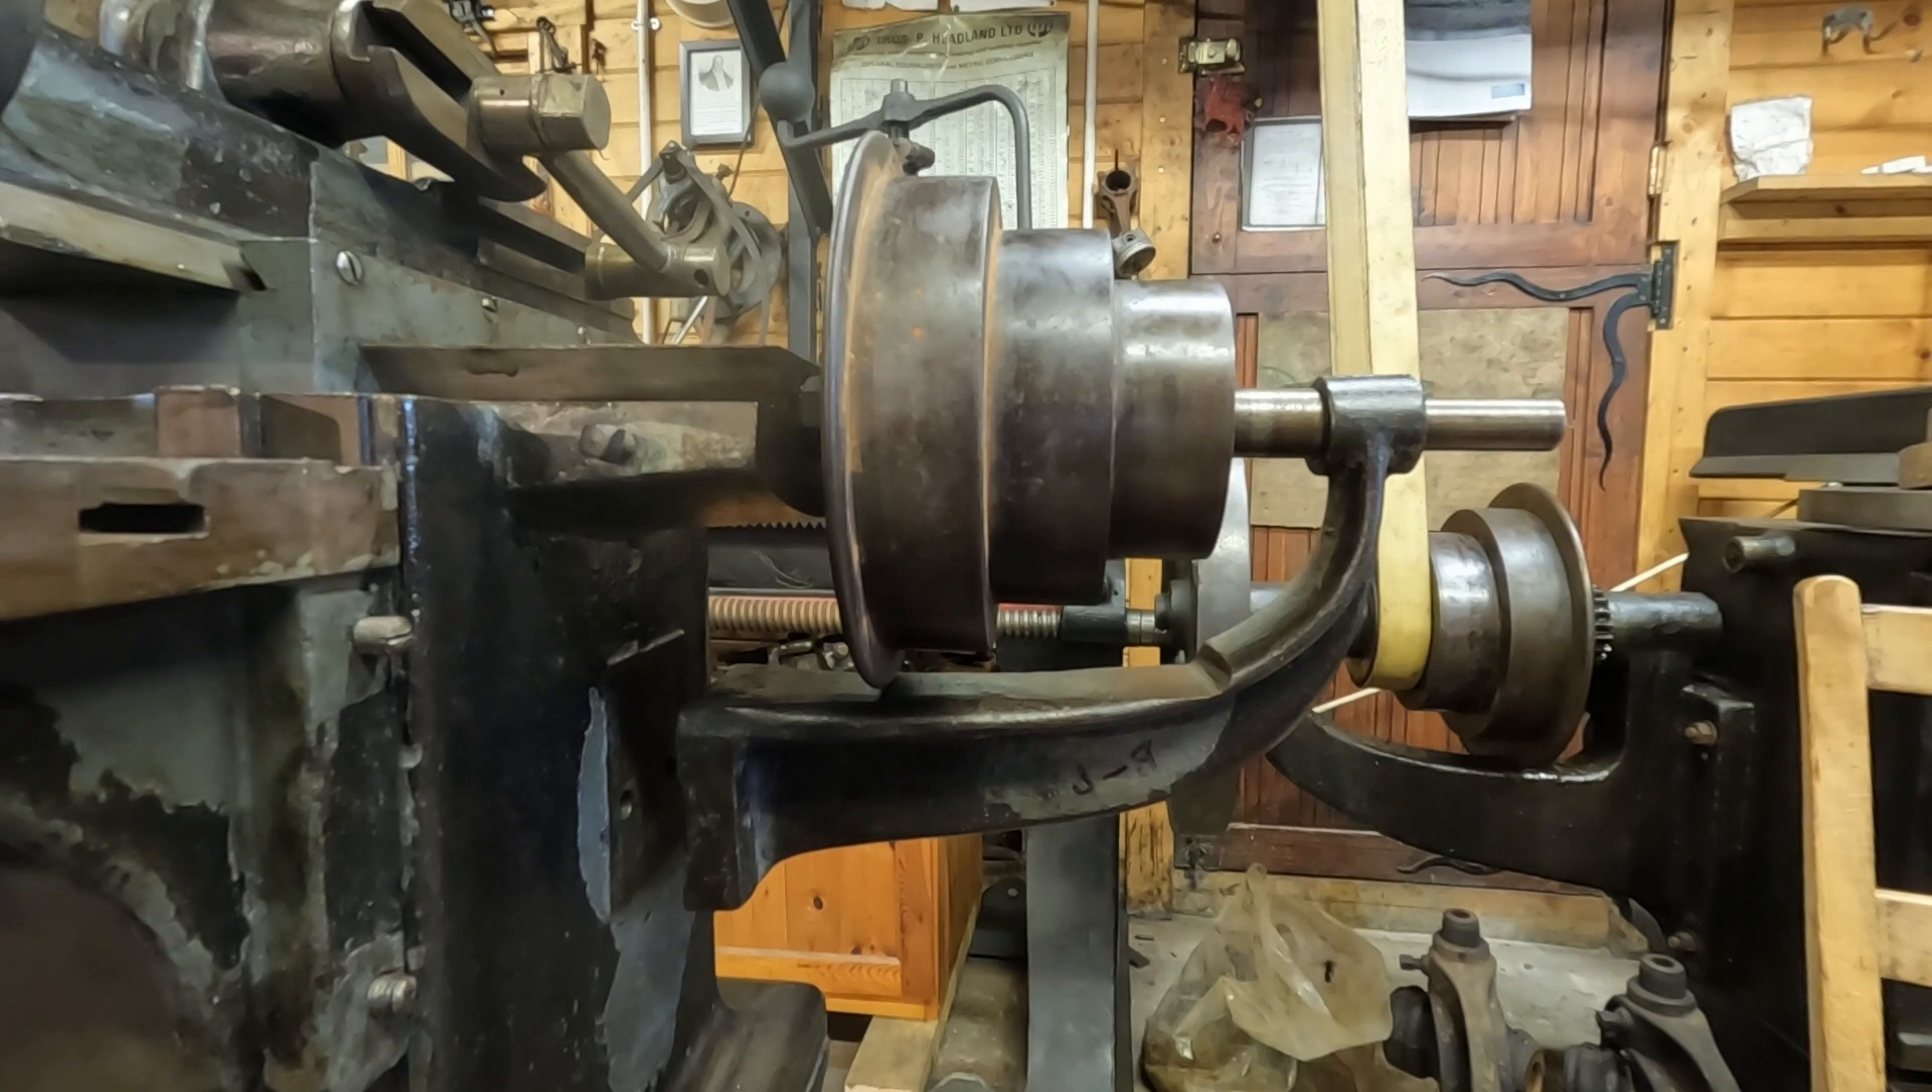Look, this pulley, which obviously isn't original, as I mentioned before, the rim is fouling on the support there.